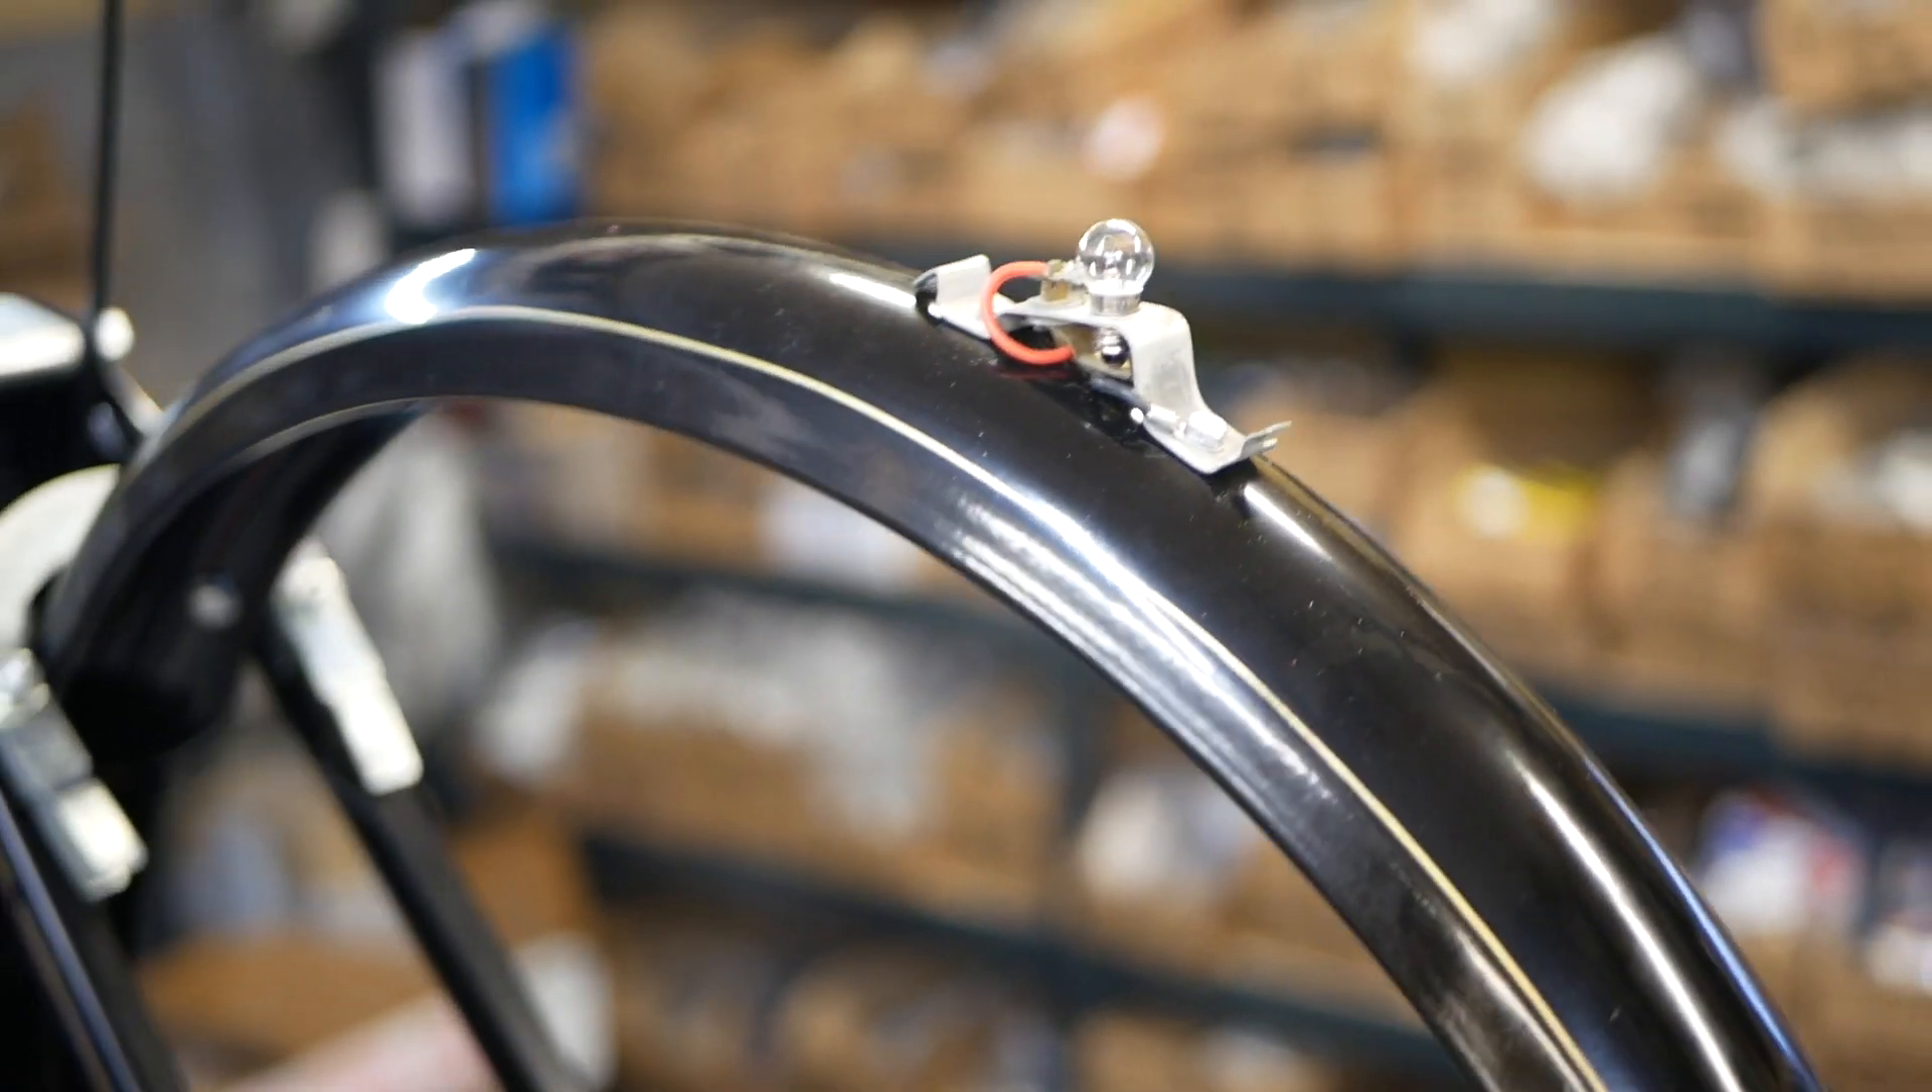Voilà, j'ai mis le support de feu arrière avec son ampoule.